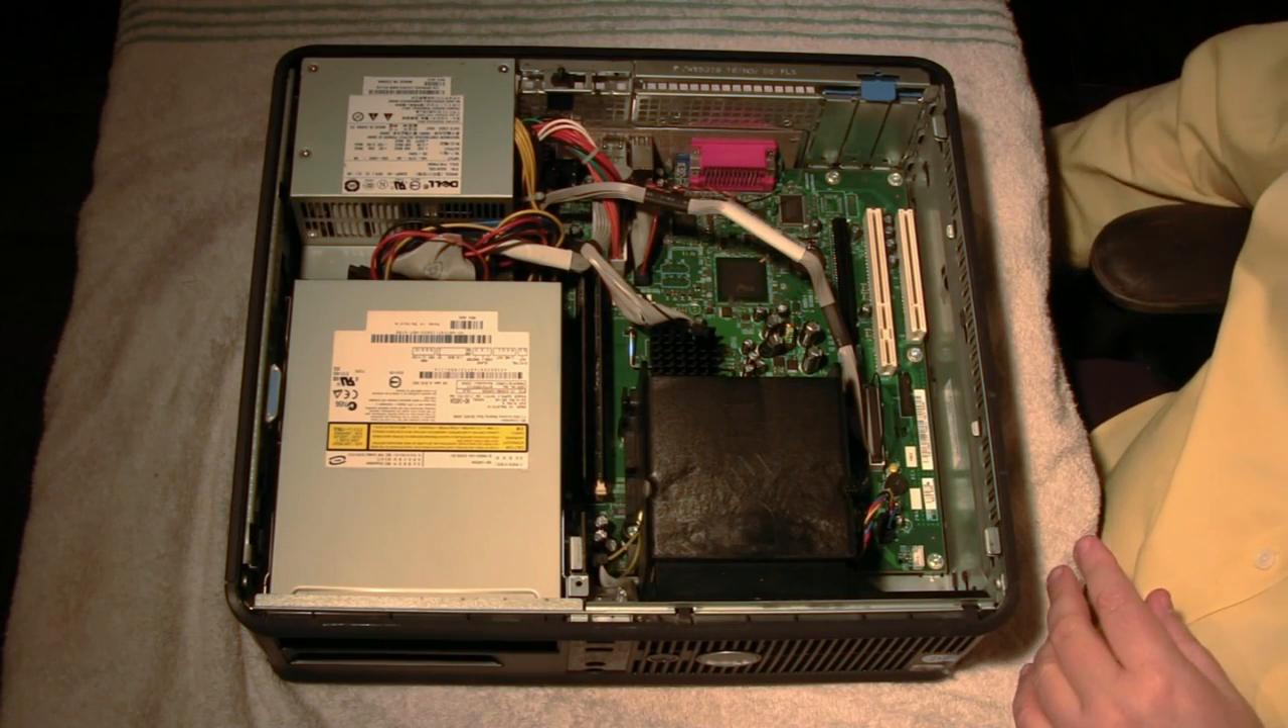And we've got the top off of the computer or the side off of the computer.